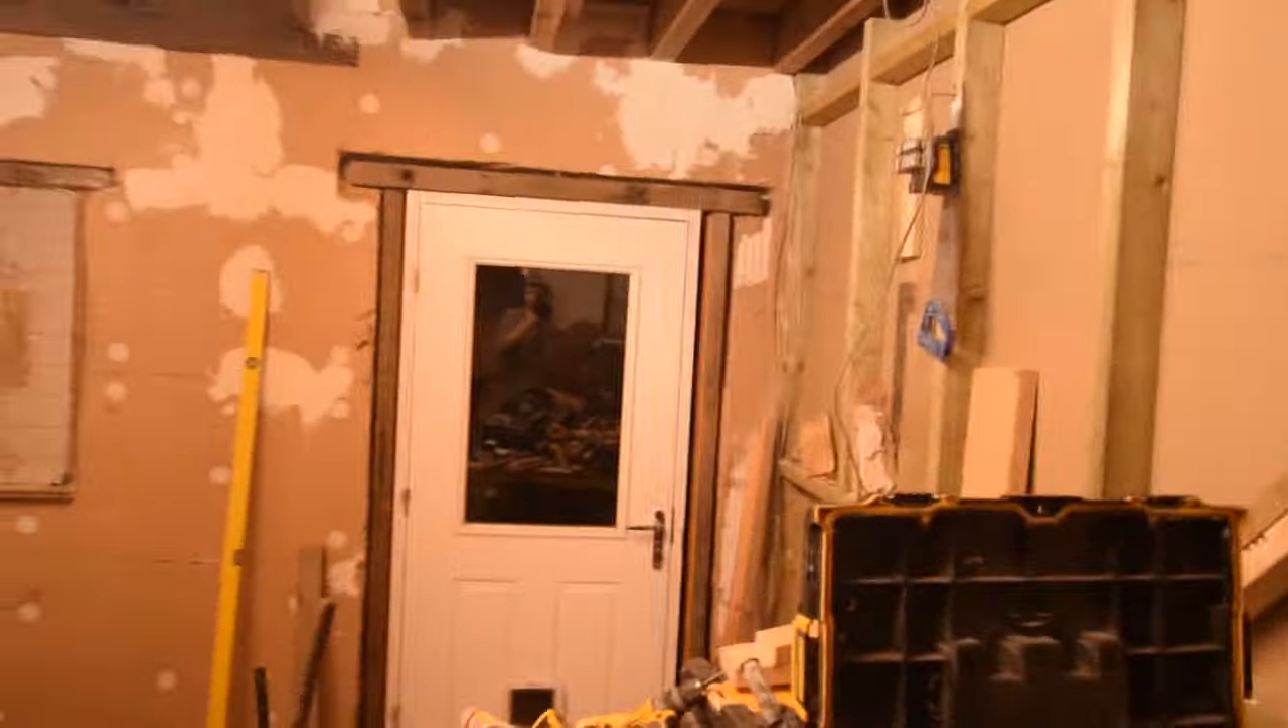I've just temporarily put that PVC door back in.